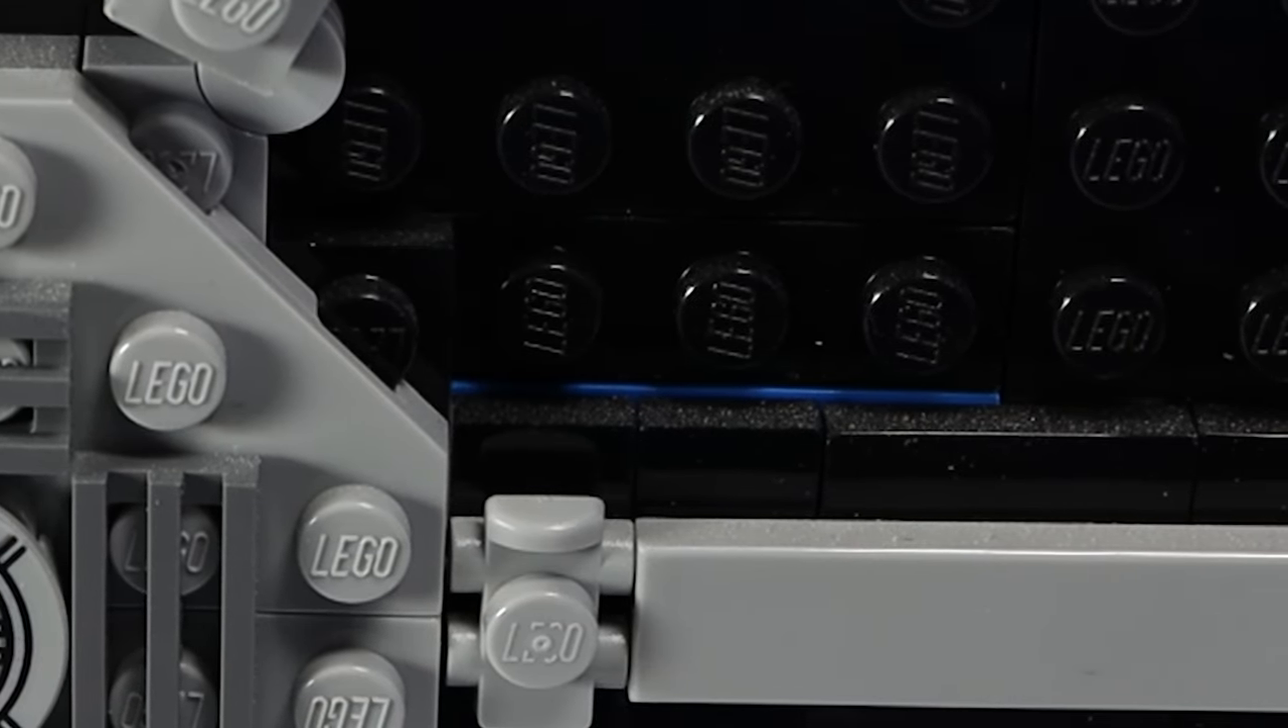All of the lines on the wing look super good, but unfortunately, there is a little bit of gap in the middle of the wing next to the gray line in the very center.